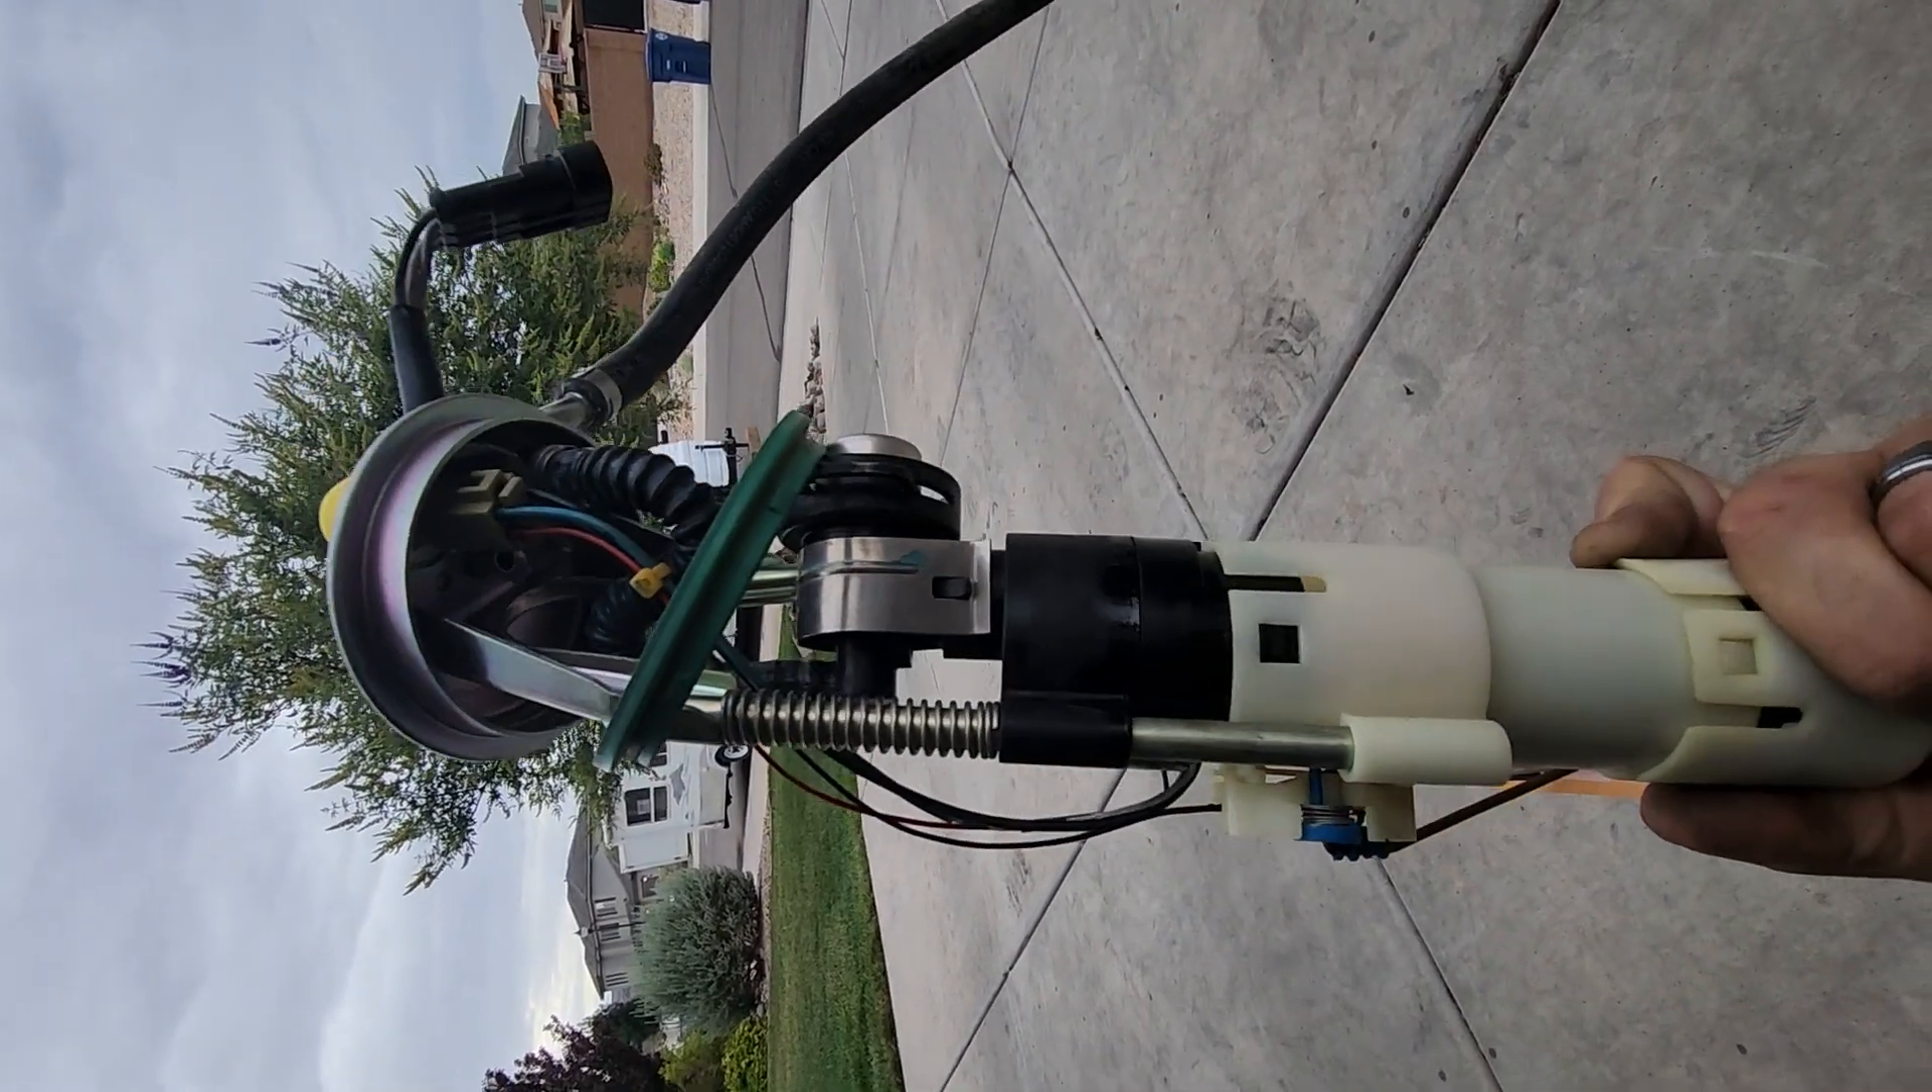So I've got my assembly back together.